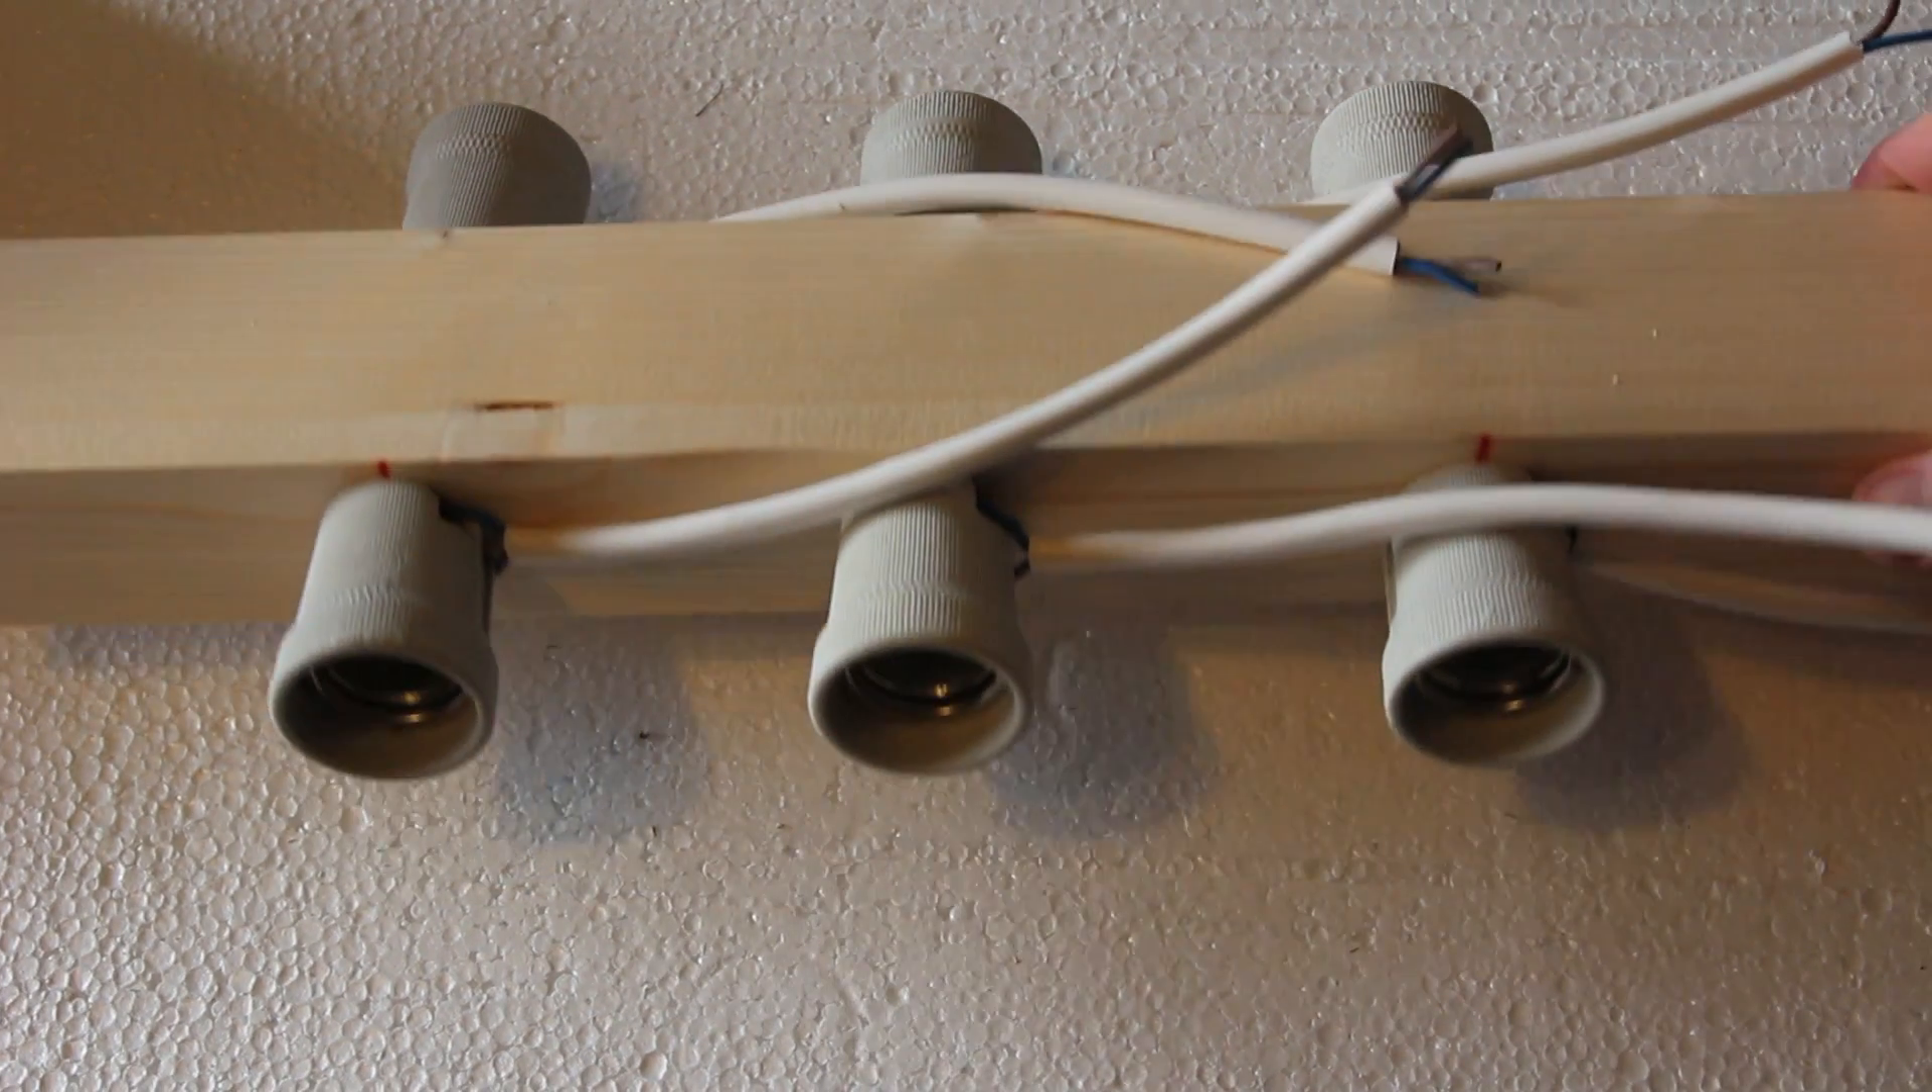Here you can see the six sockets evenly spaced and screwed to the piece of wood.